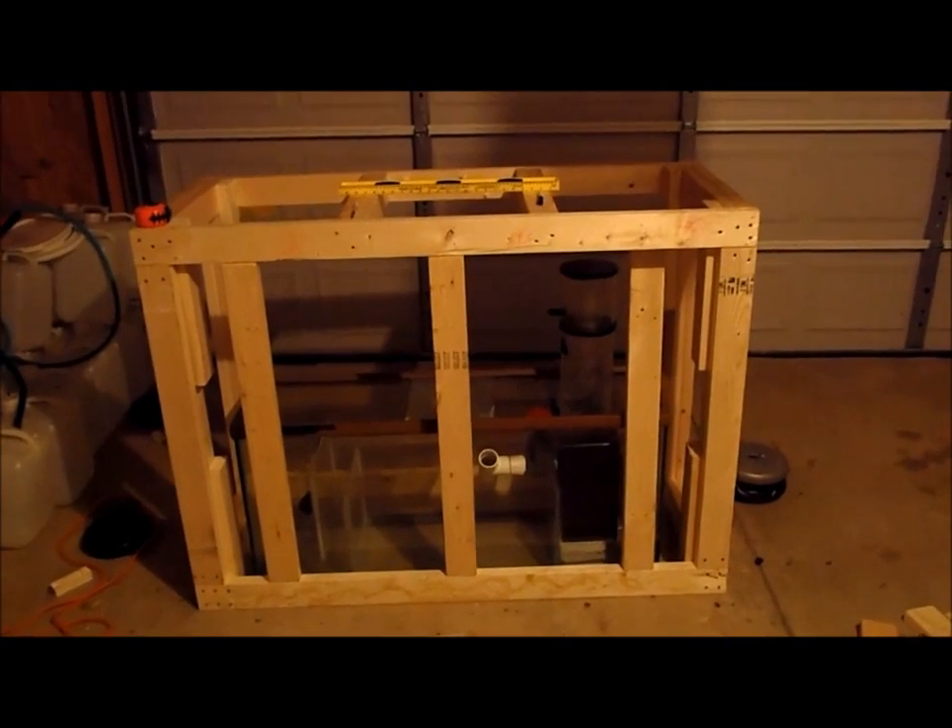And, I went ahead and put the top of the frame on top of the legs.